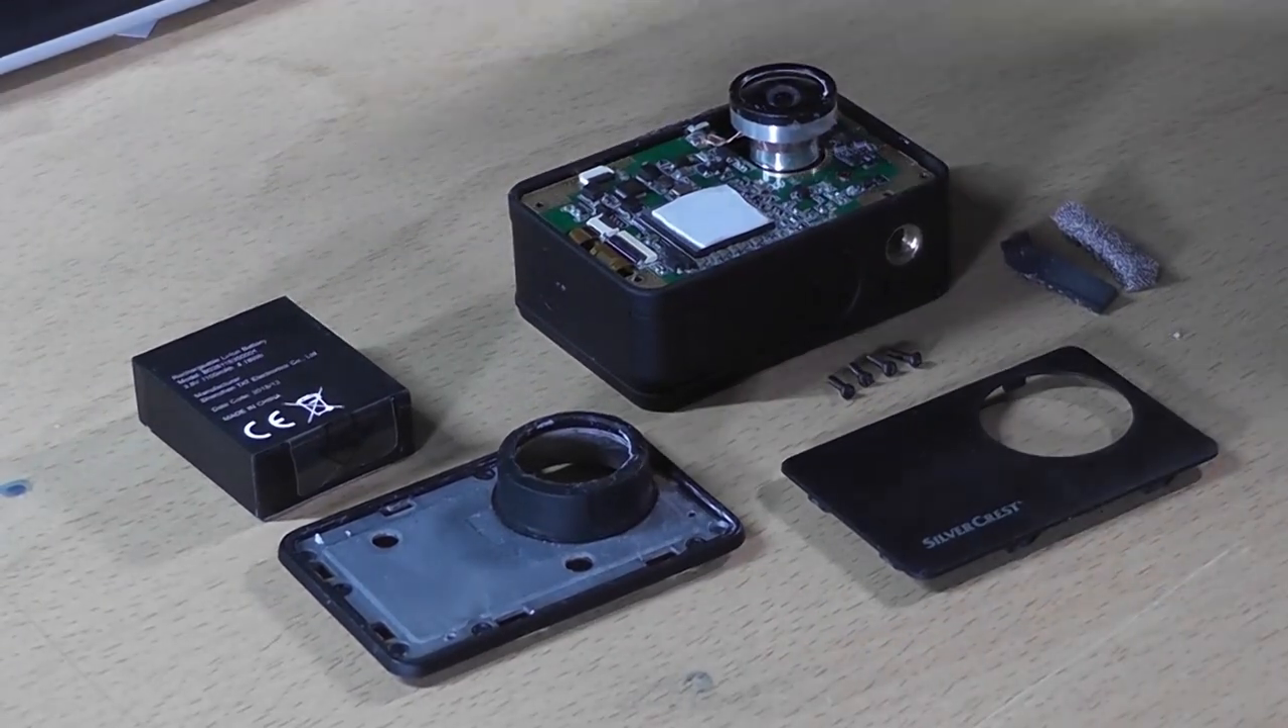So the journey so far is that the battery has been removed the front of the camera has been unclipped.